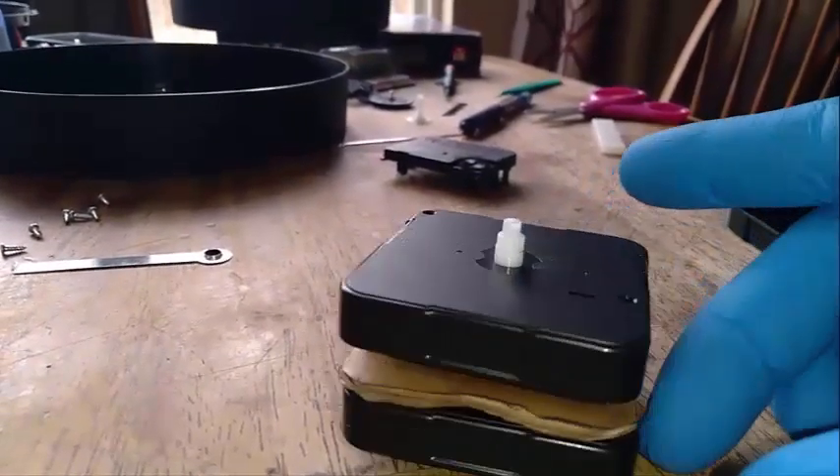Alright, so now as far as the spacing goes, we see that one piece of cardboard makes a good washer between the two movements.